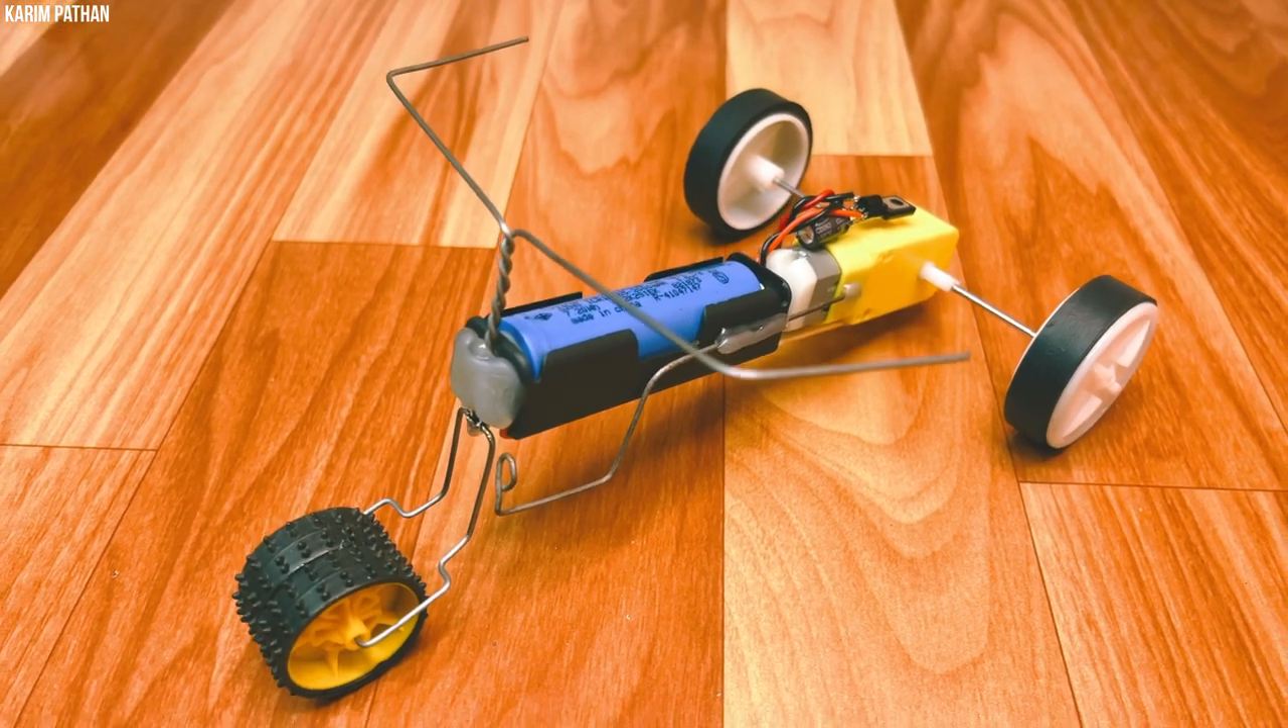तो यहाँ पर मैंने battery लगा दिया है।